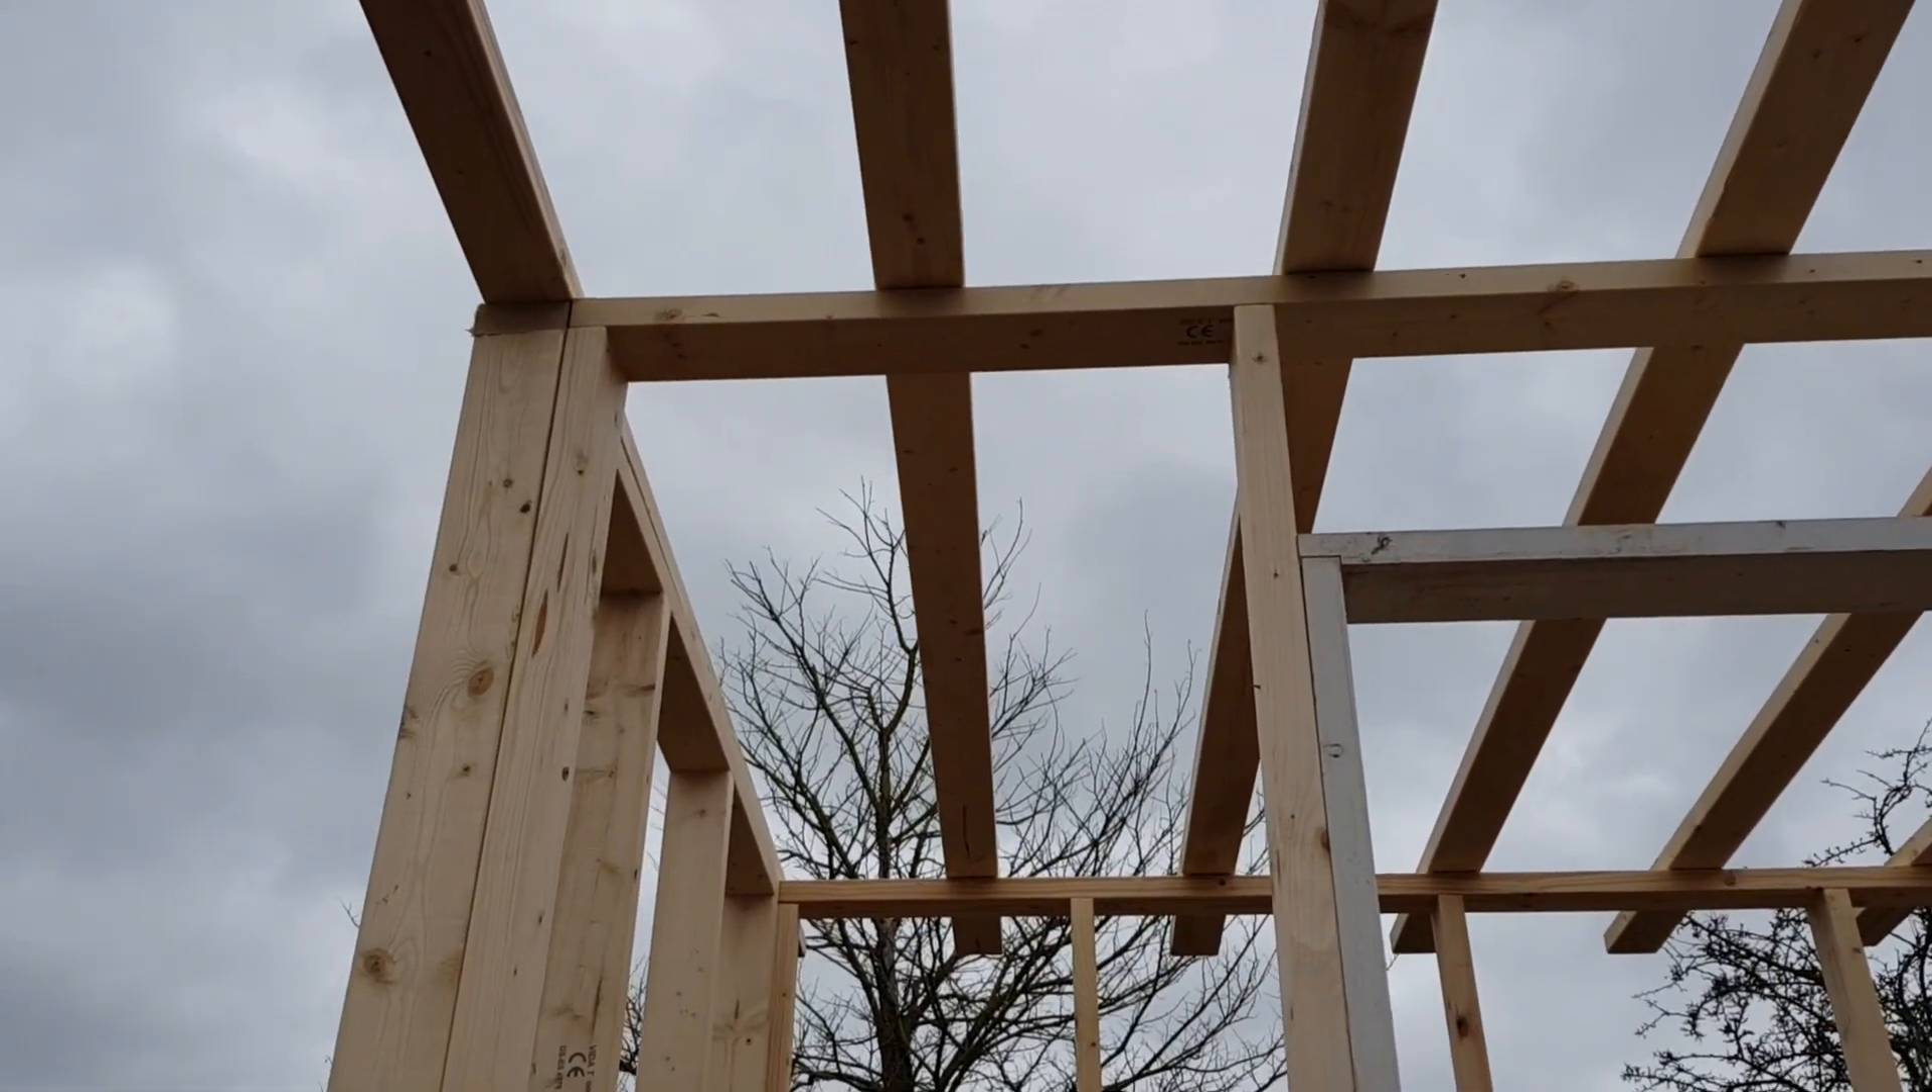That's pretty much done for the roof. Just need to slap some boards on it and a waterproof membrane.